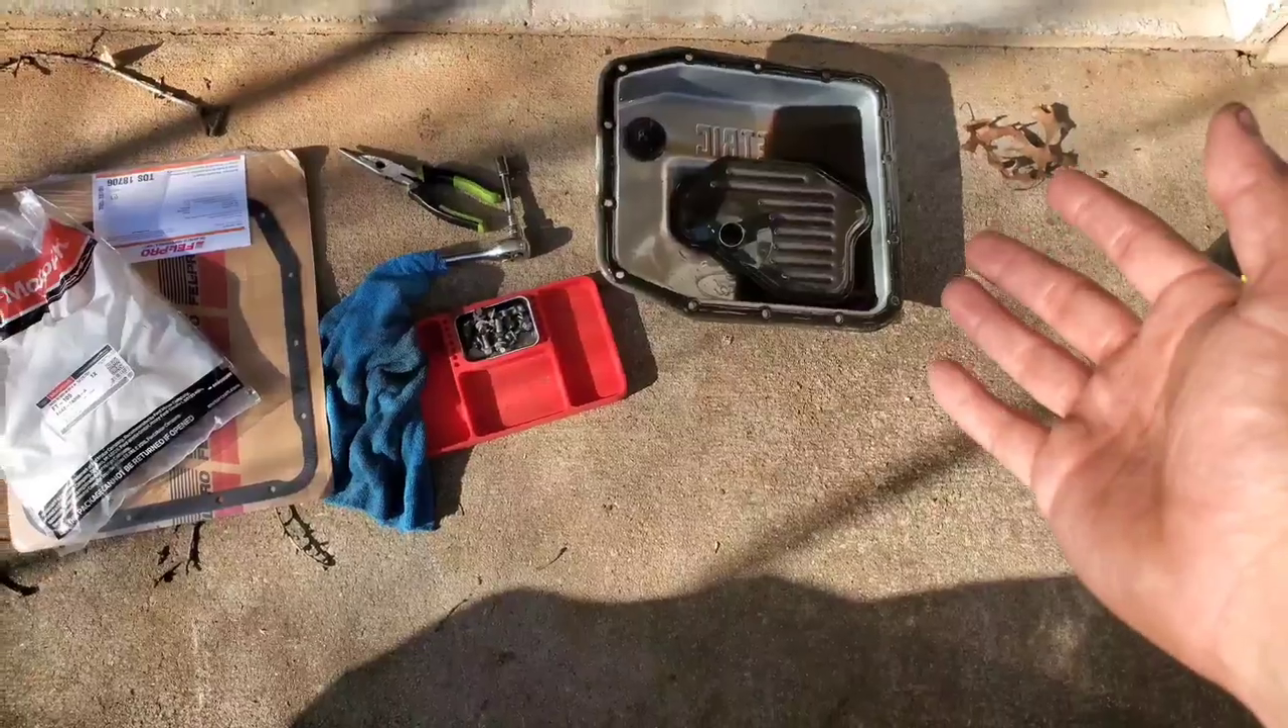Alright guys, so as you can tell, the pan is already off. The filter is already off.